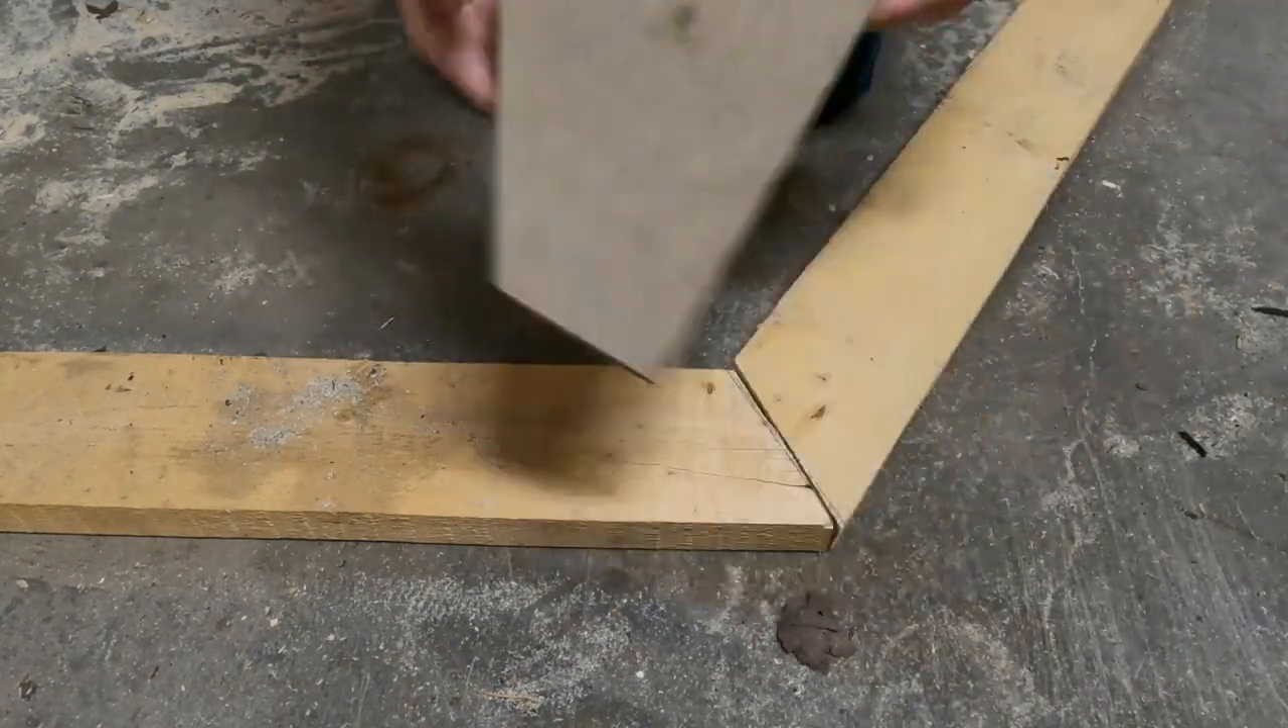All right, so there's my rafter with the miter joint there, pretty tight.